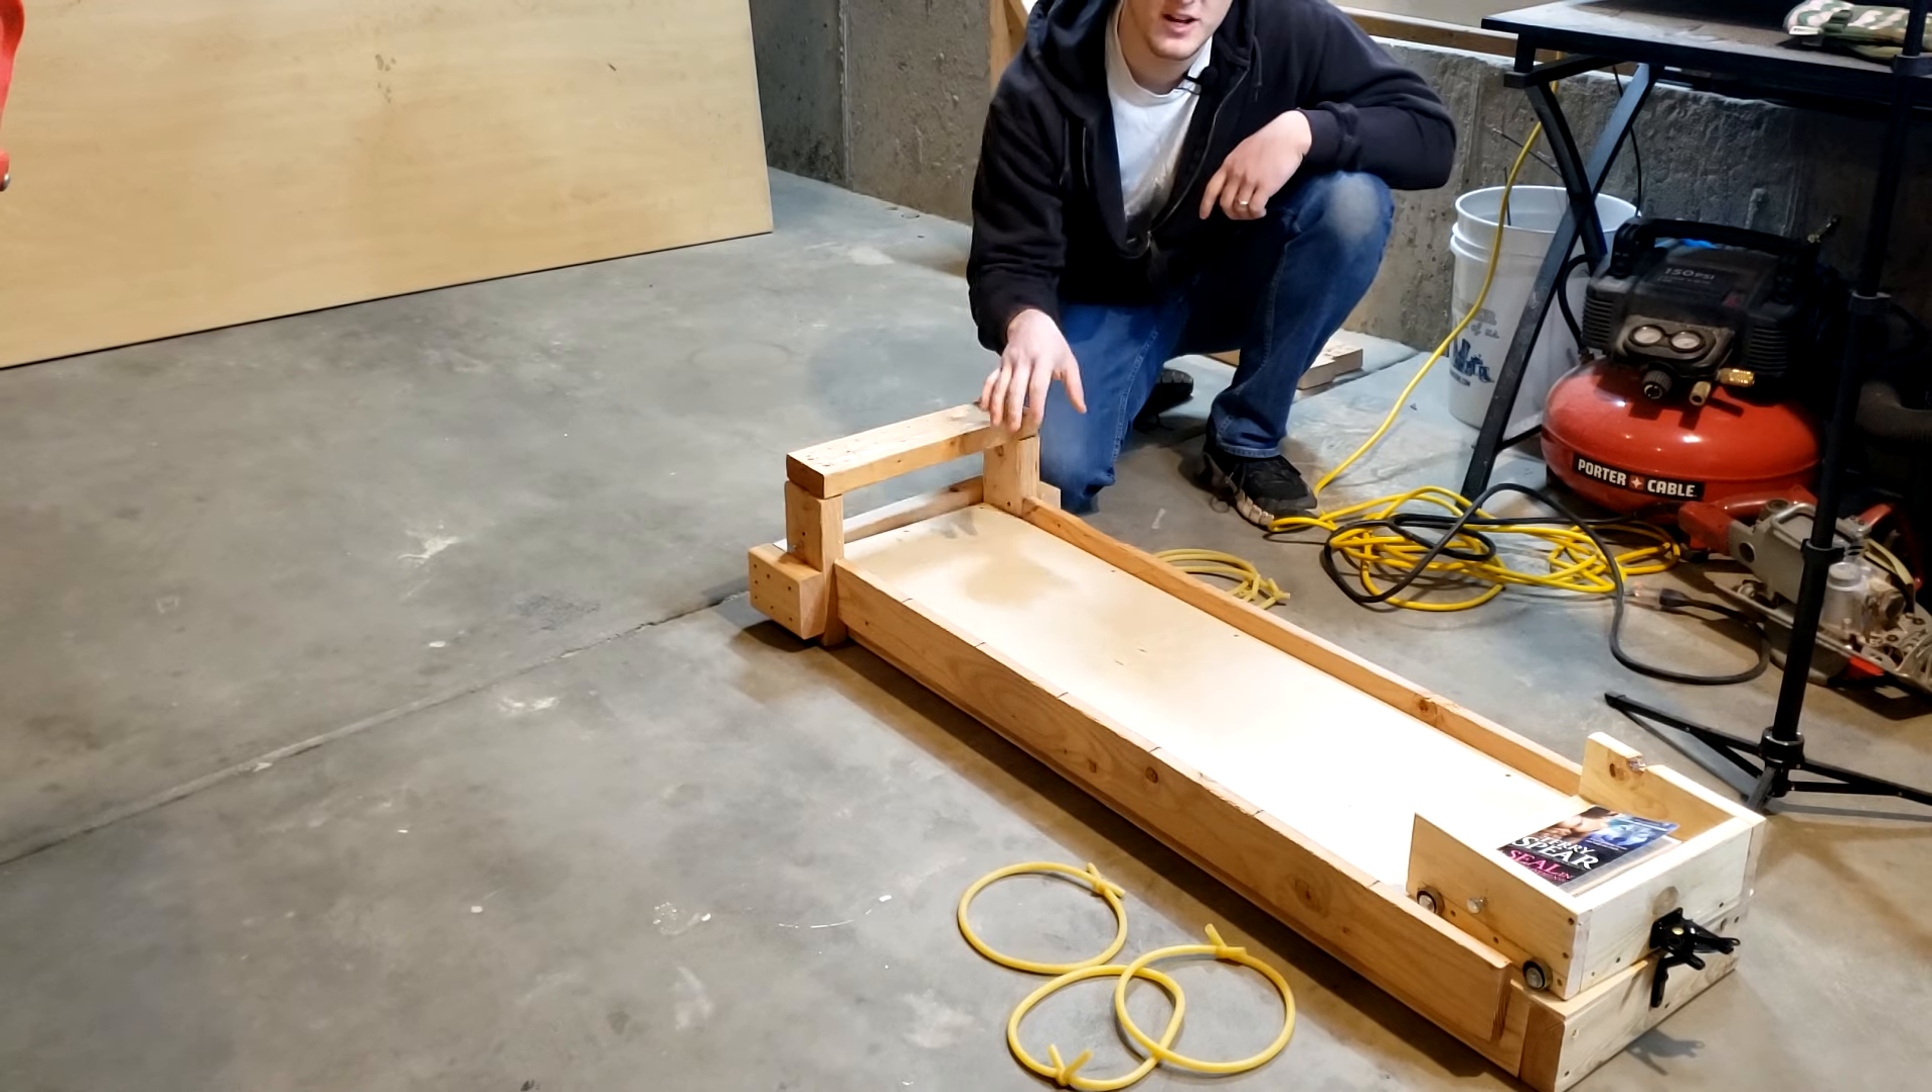Um, you can see I've also added a little cap to the end here.